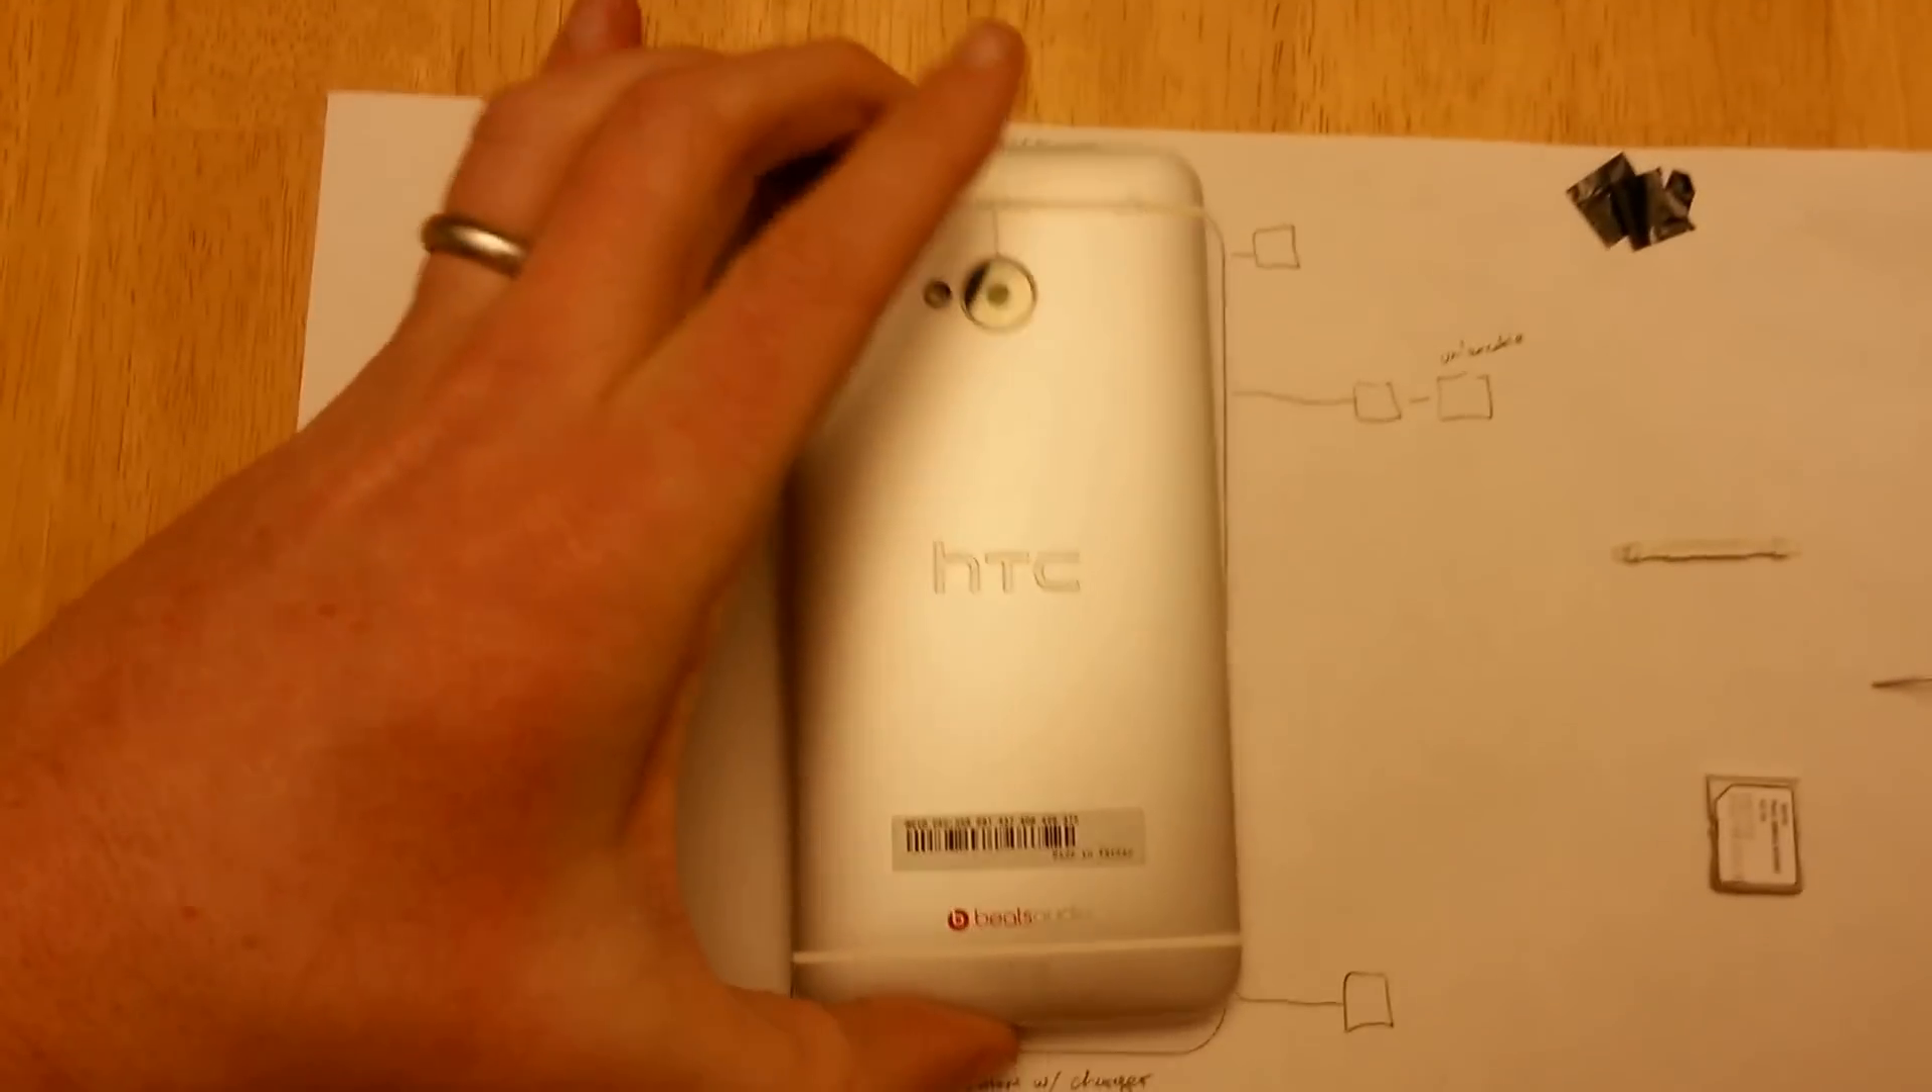Okay, so you can see that the back of the phone has now been reinstalled.